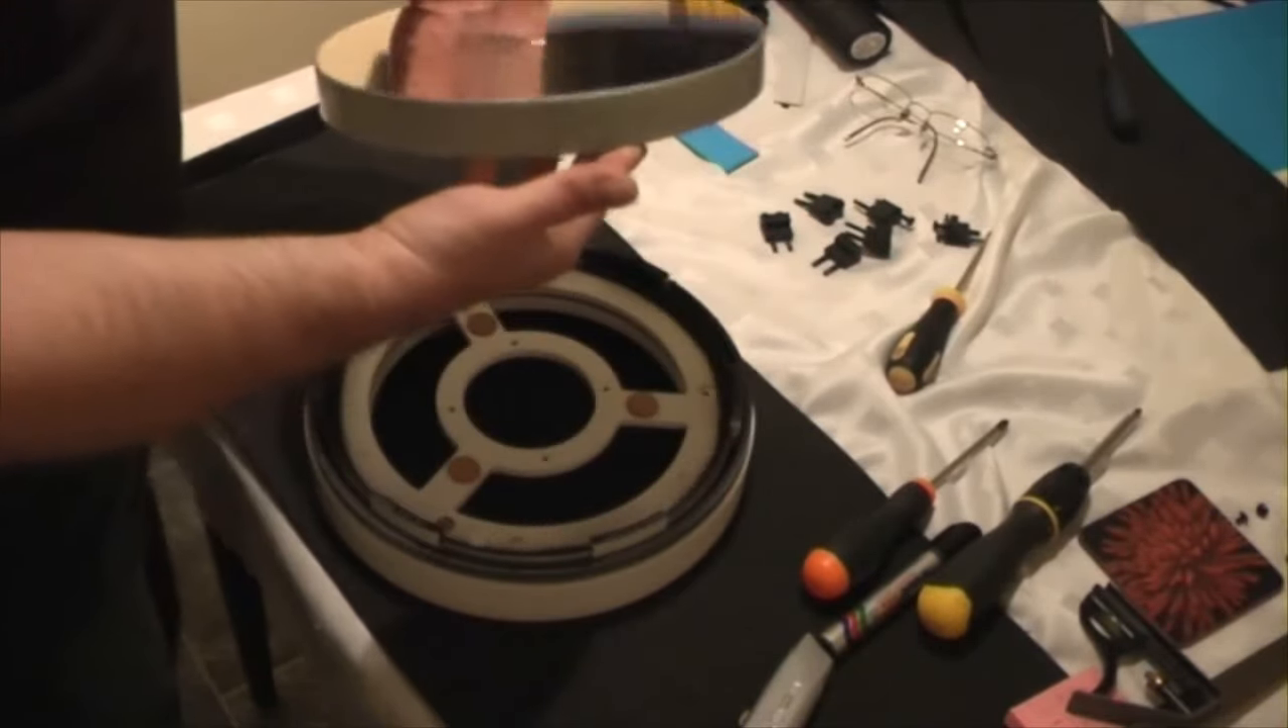Right now that we've got all the clips out the mirror itself will actually just lift out of the cell.